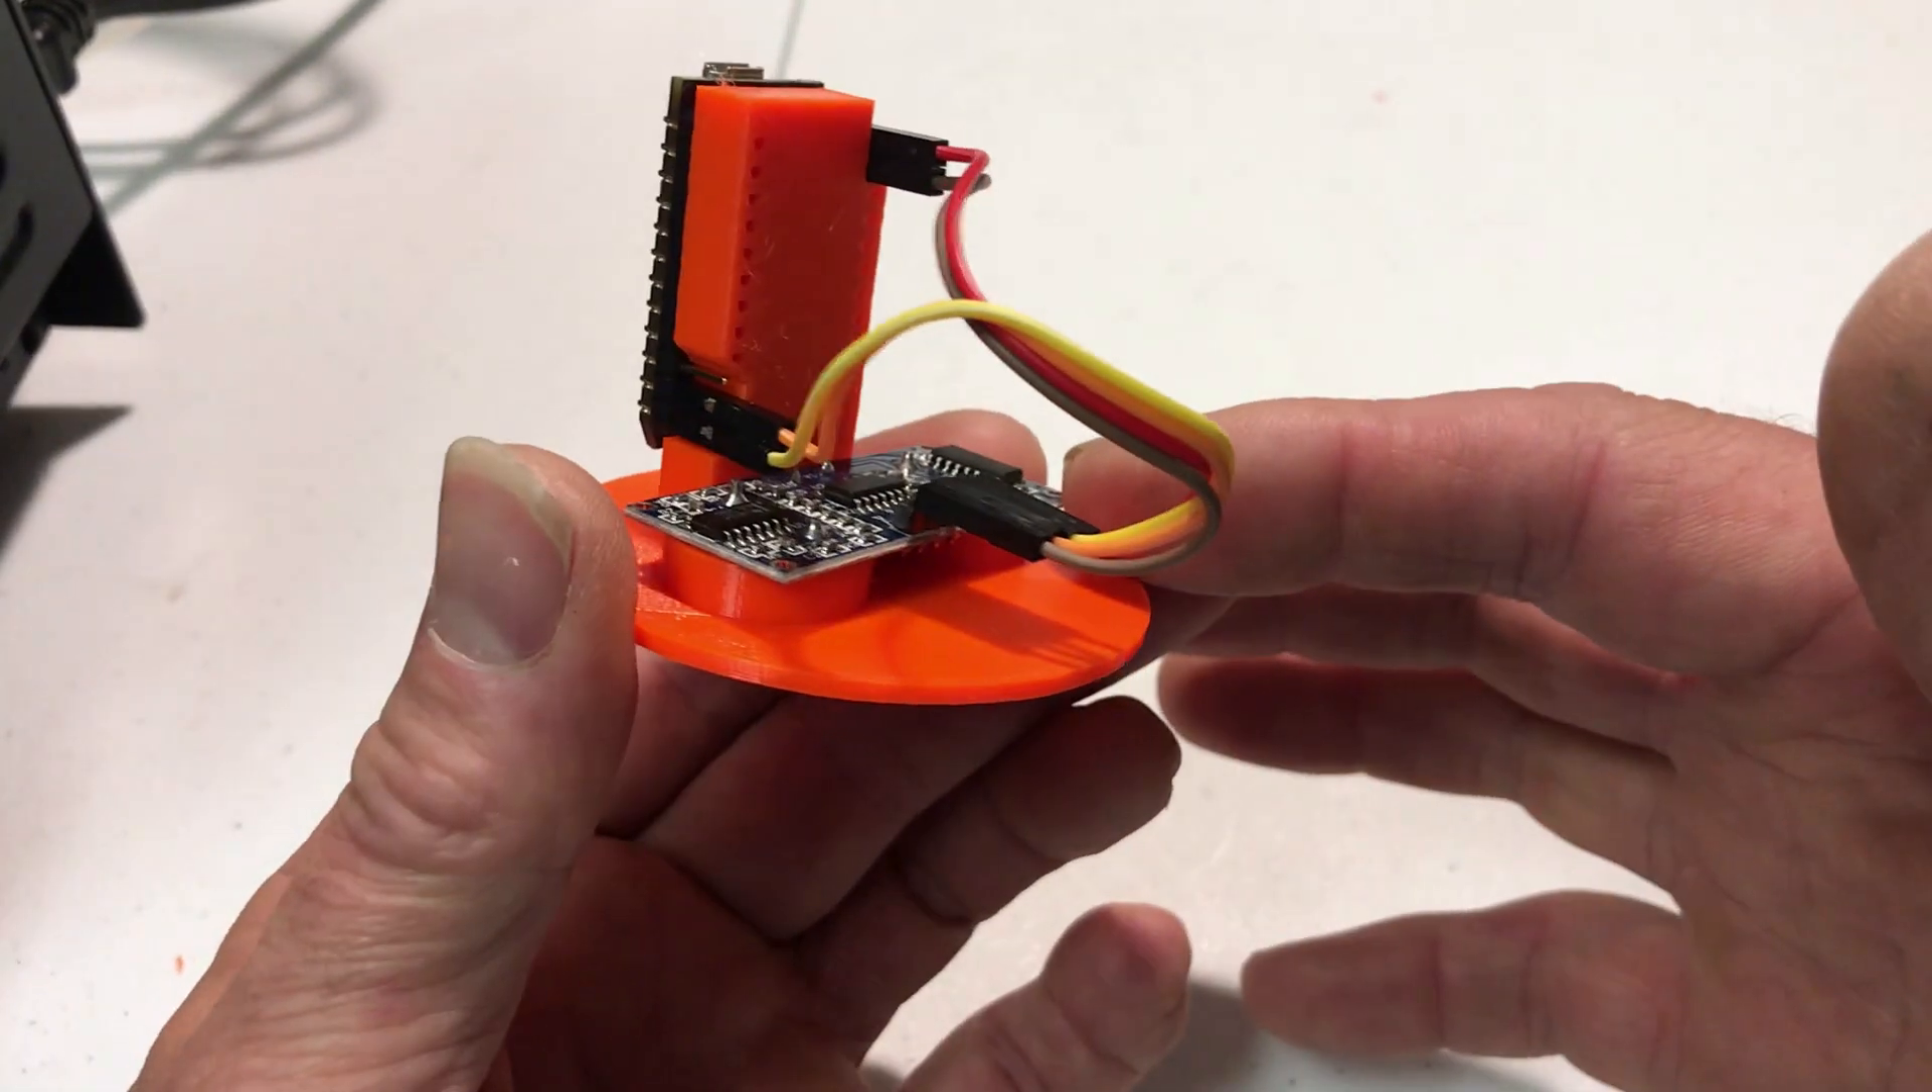I've installed the wires between the particle chip and the ultrasonic sensor.